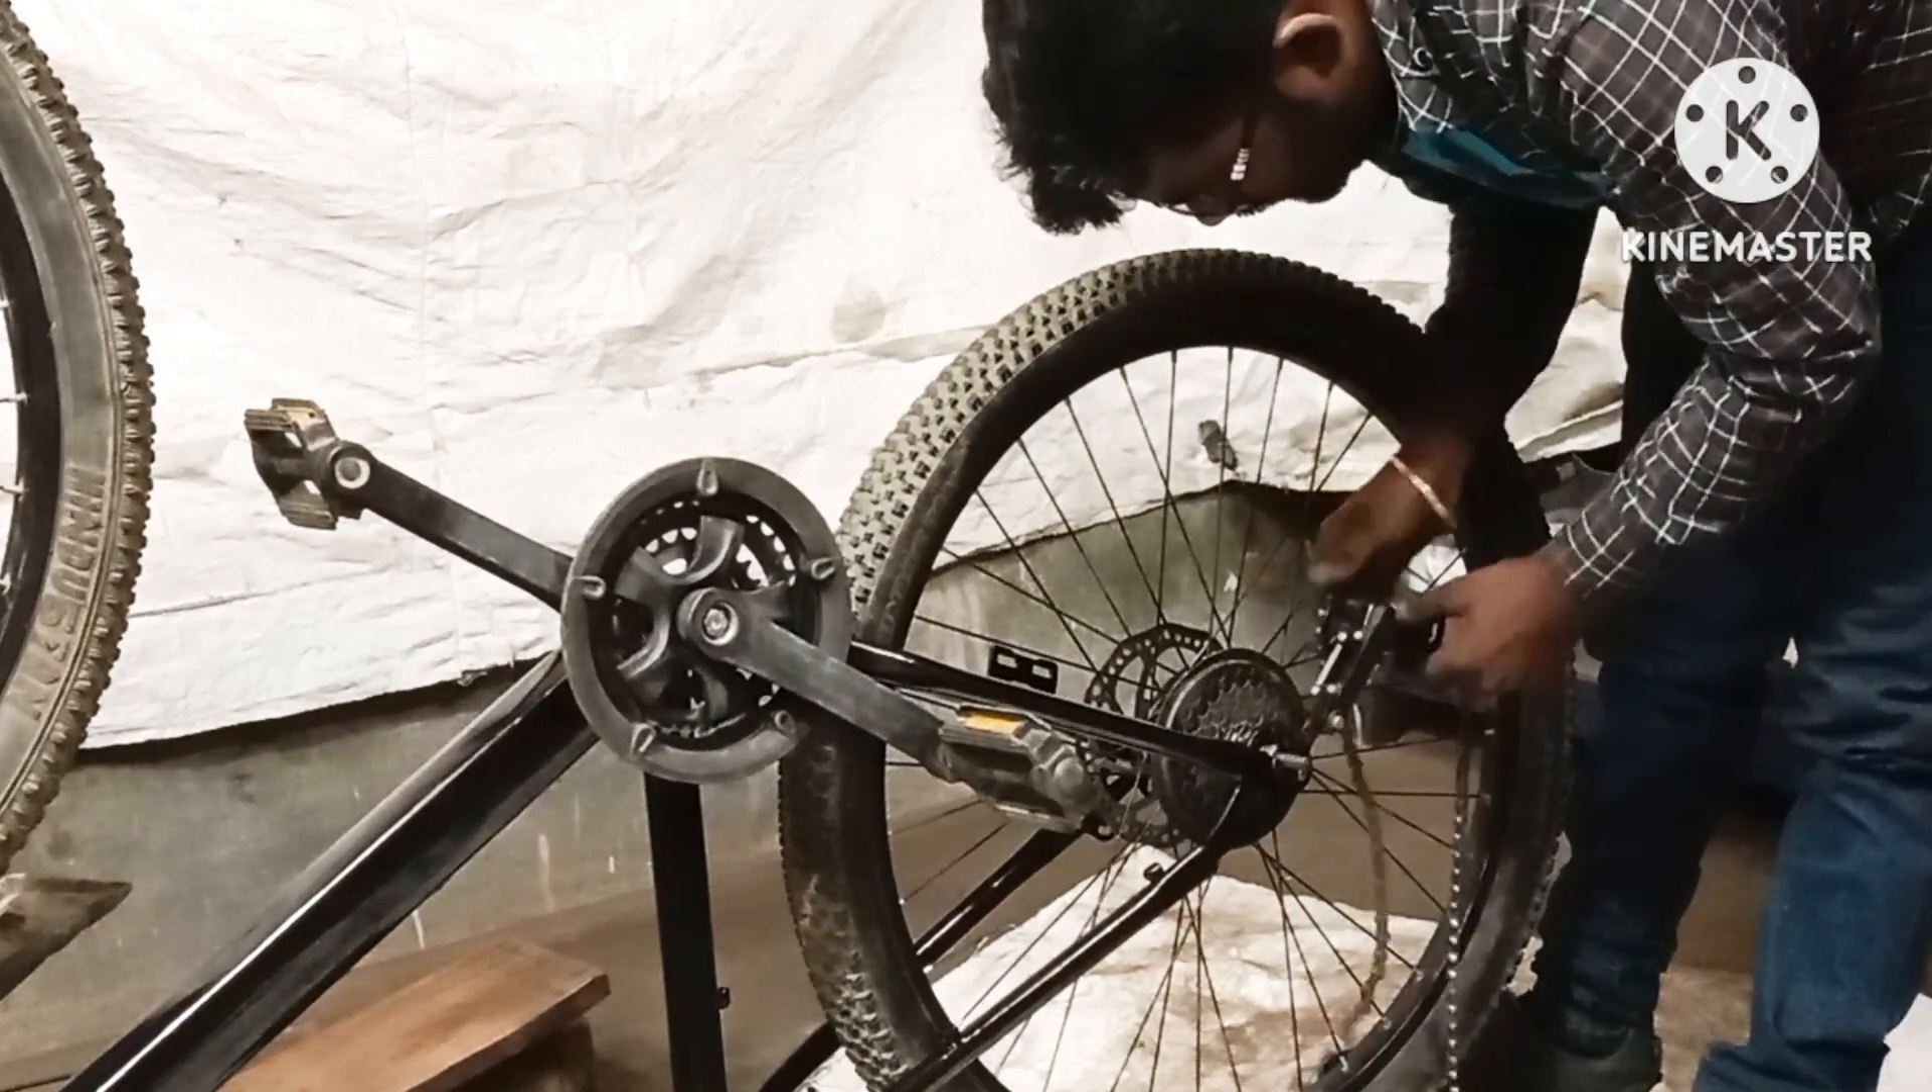अब हम देख लिजे पीछे बाला पाईया को हम लगा दिया।